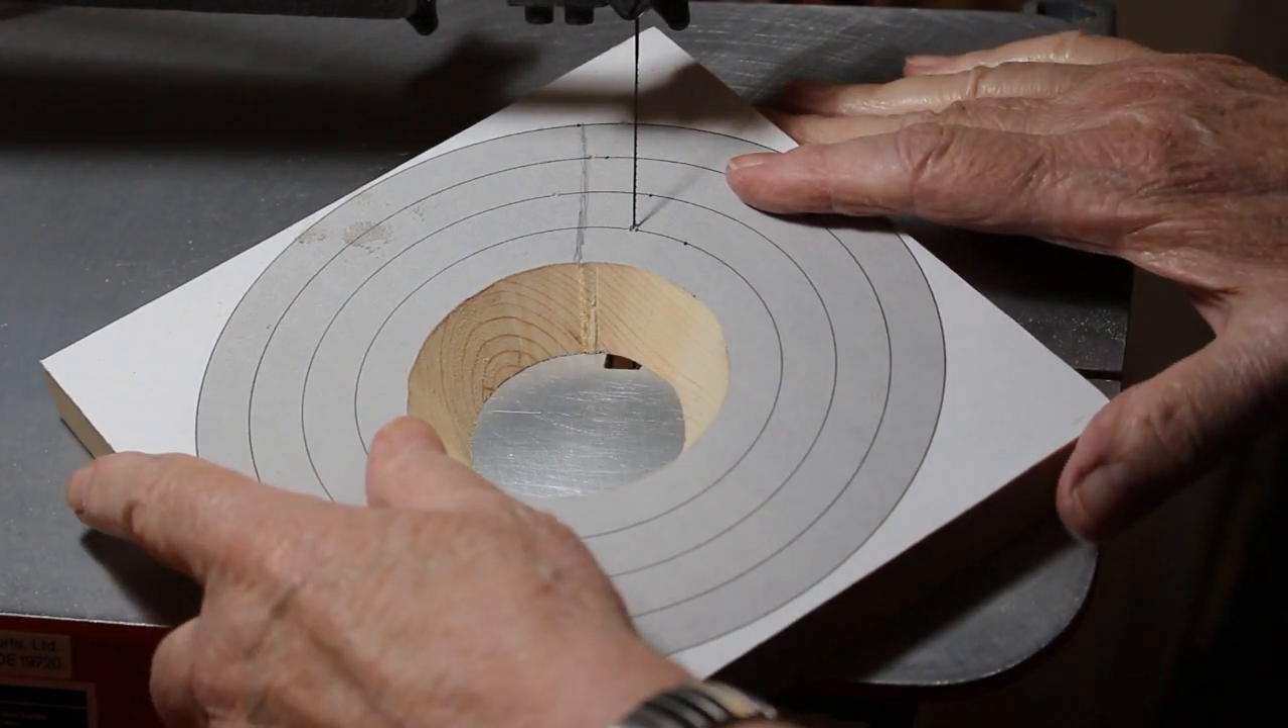I've got my blade threaded up through the next ring.